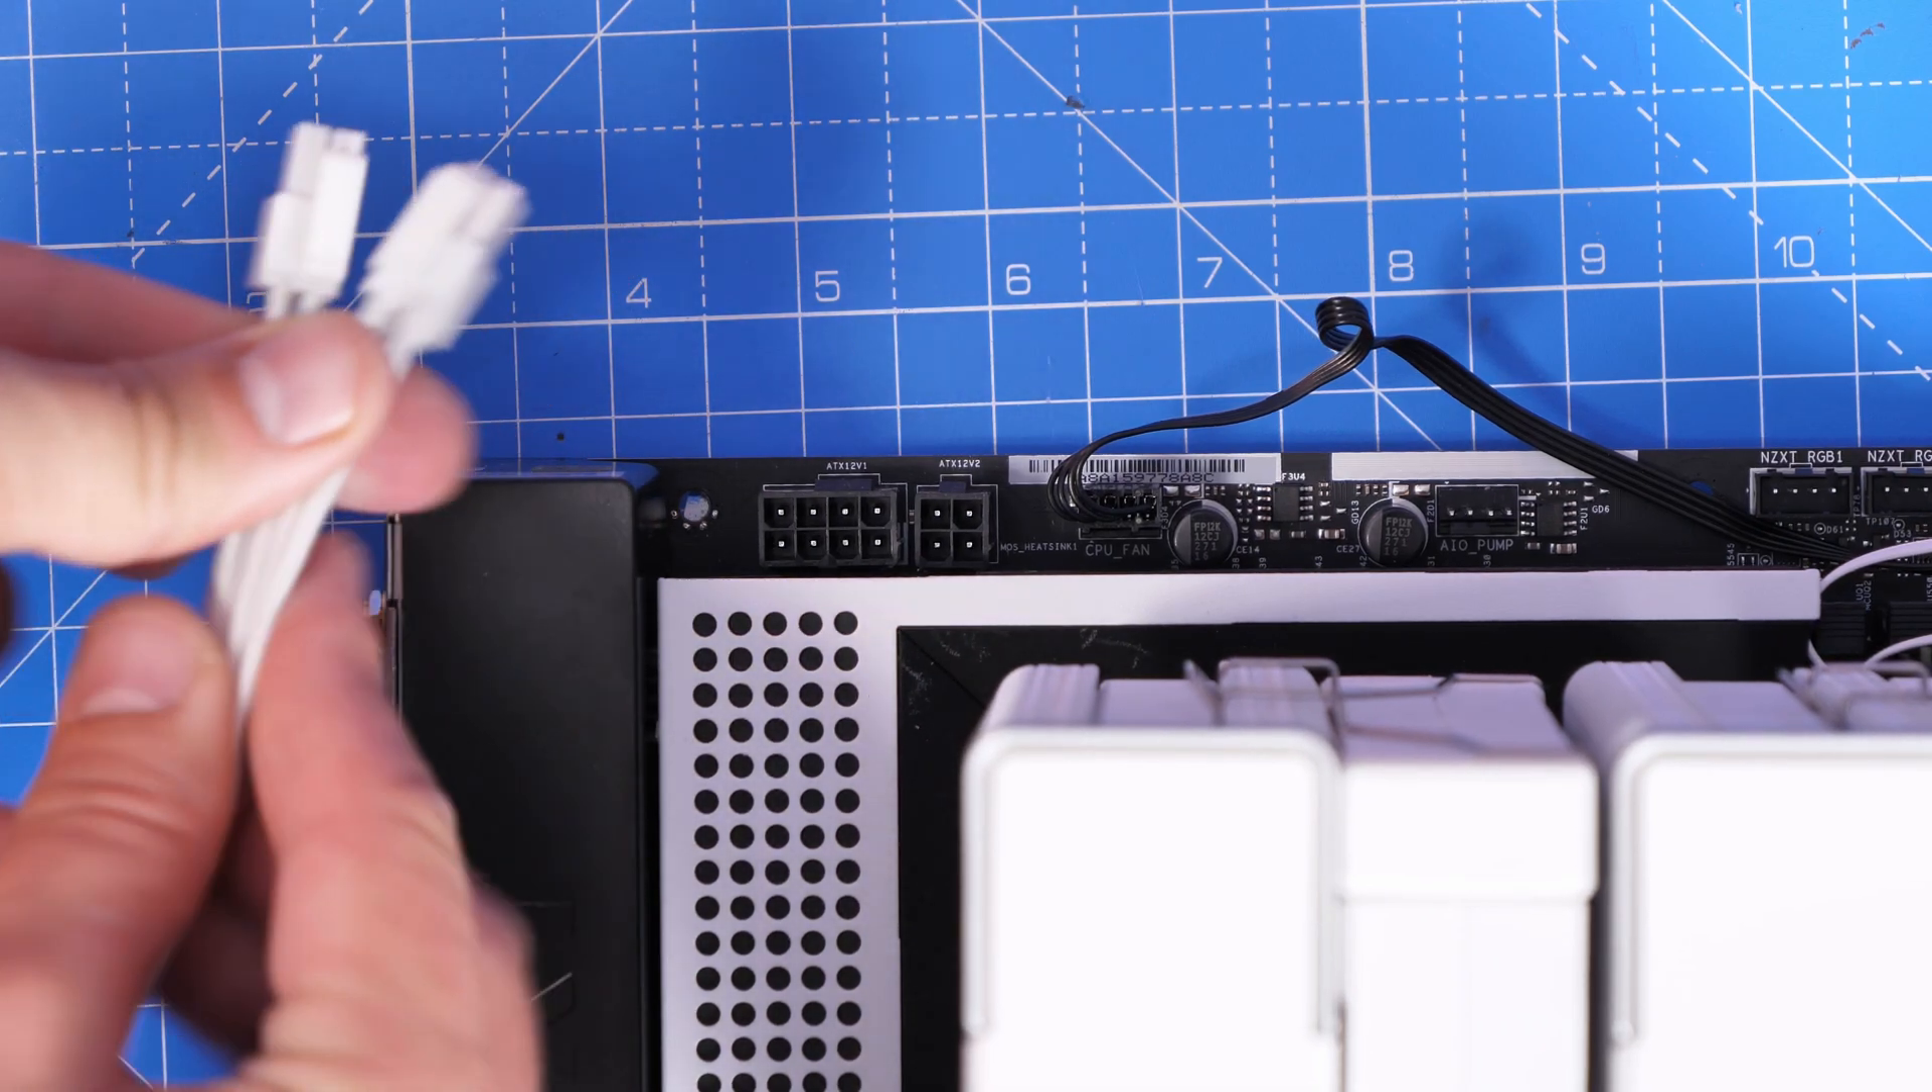So you can see that I have an eight pin power supply unit cable at the top here that needs connecting and this is the top left of my motherboard.